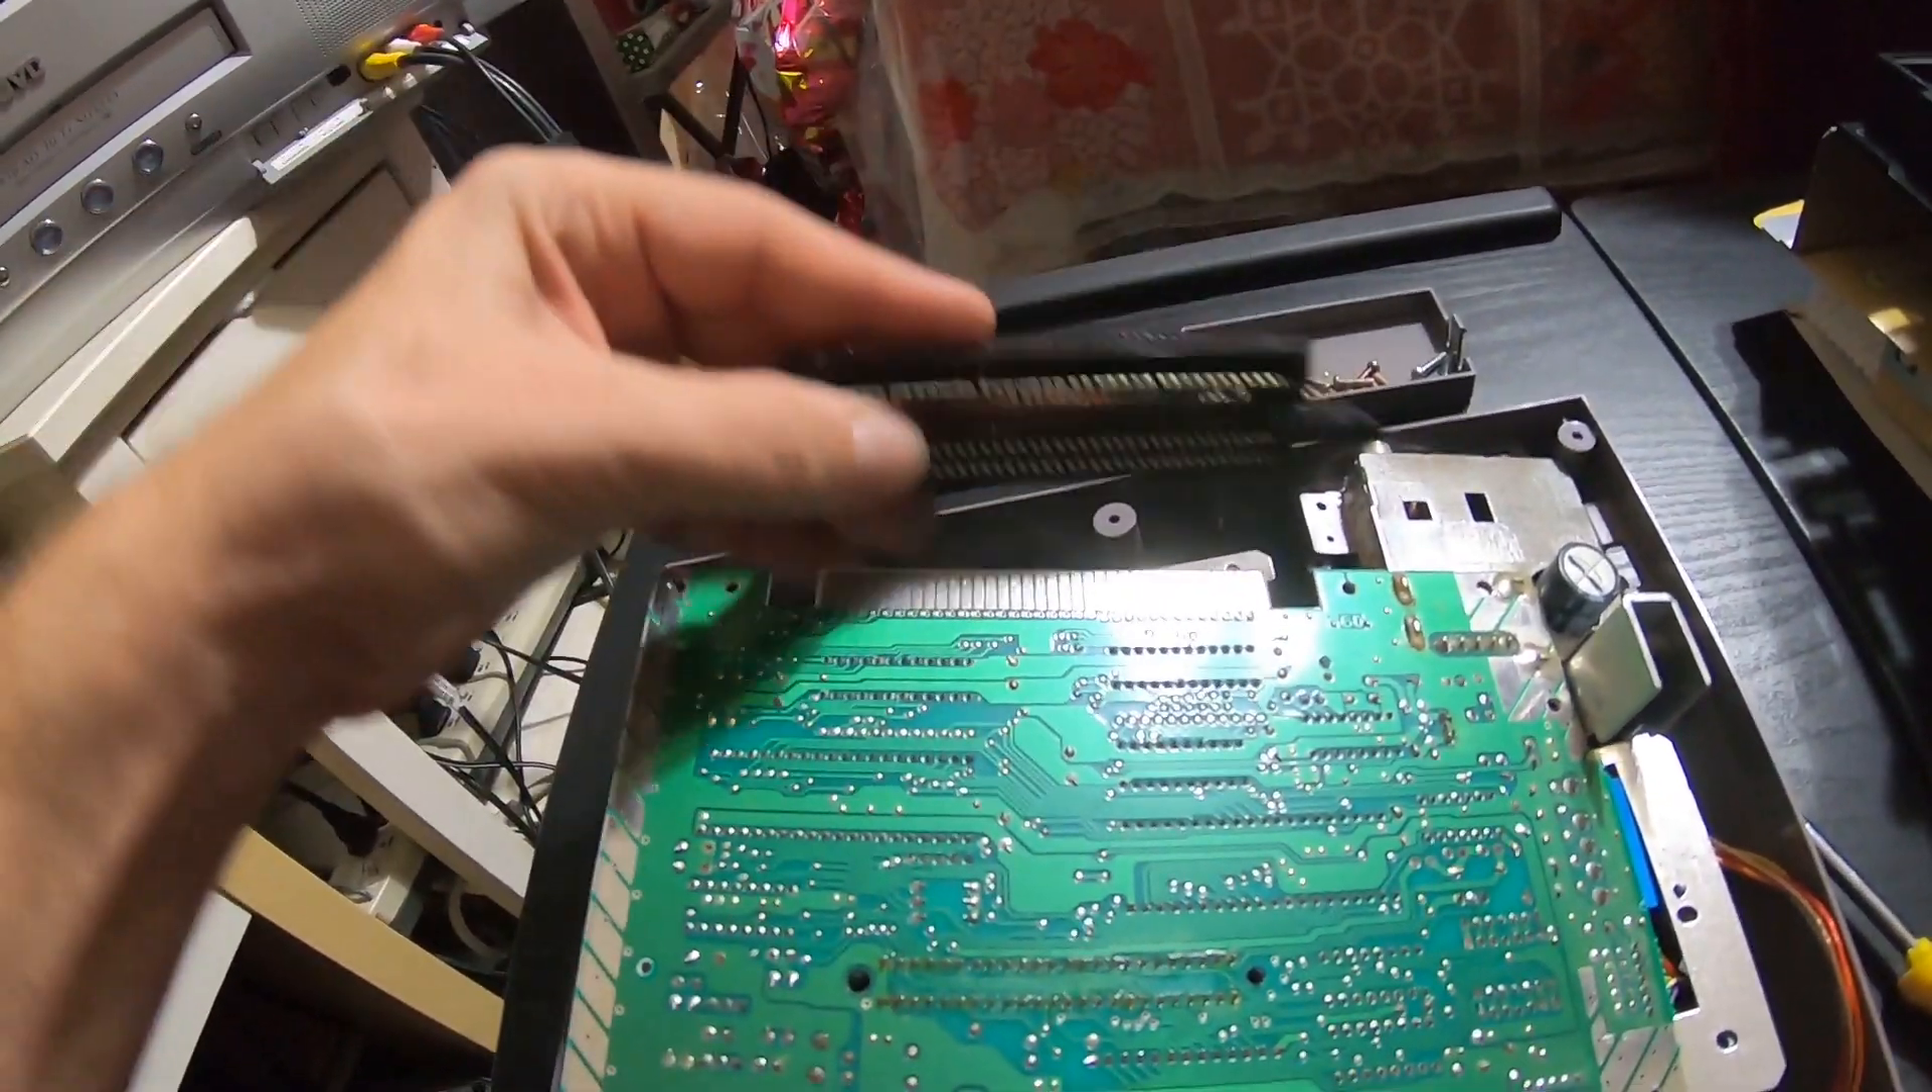So now we have our 72 pin connector removed and you see how it is.